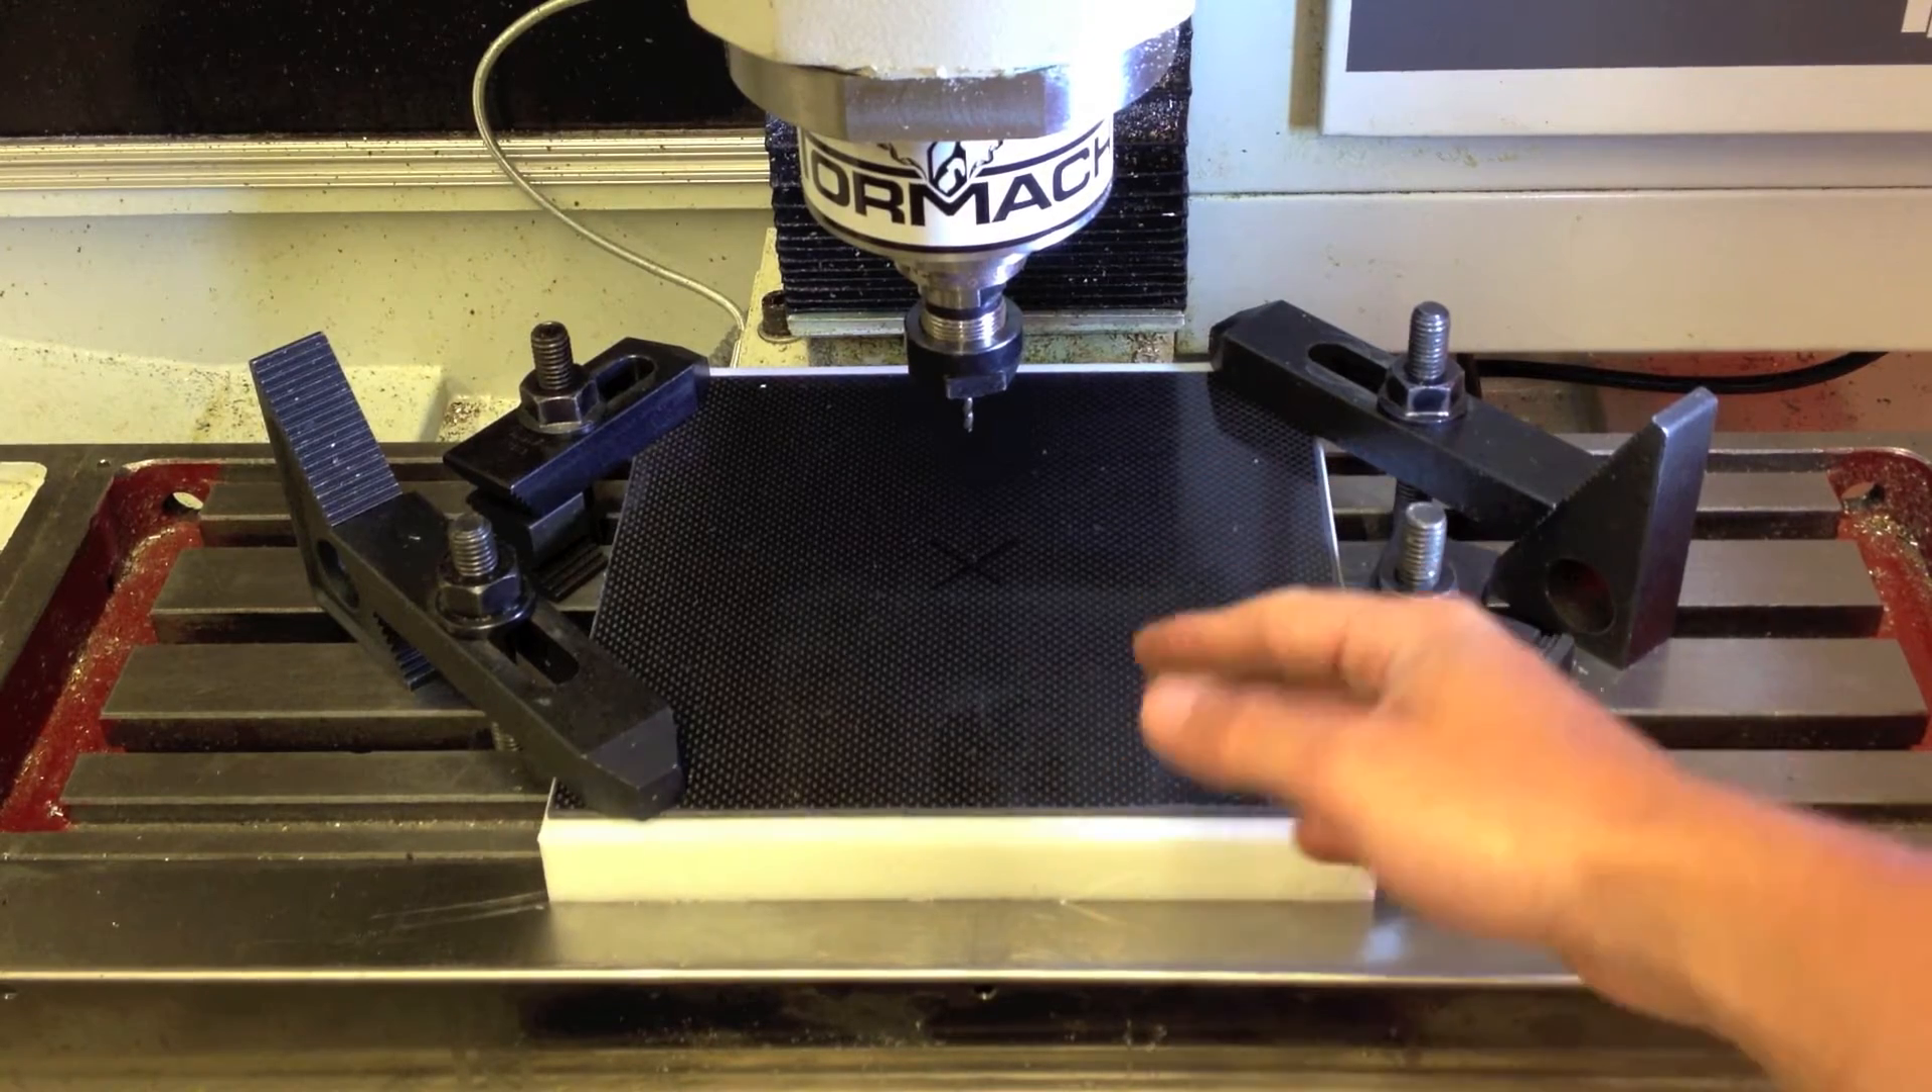I have the carbon fiber all clamped in the mill now.